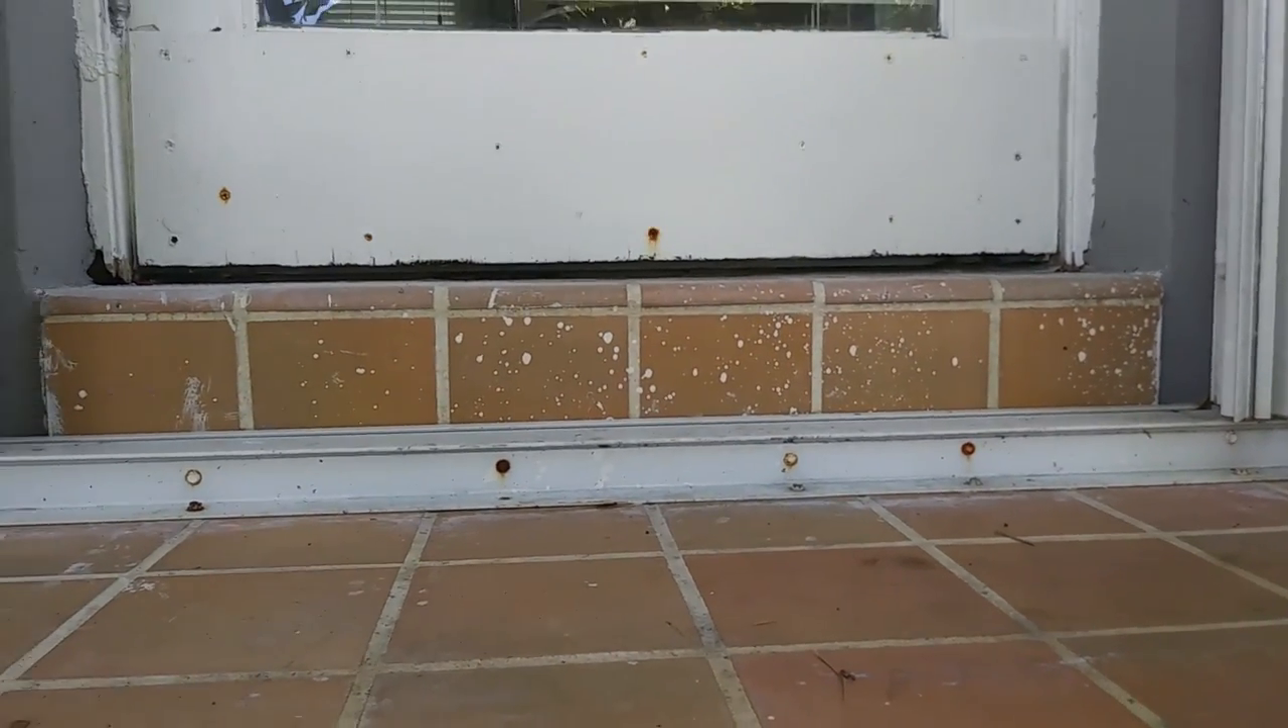You can see that door. There's a gap underneath that door.